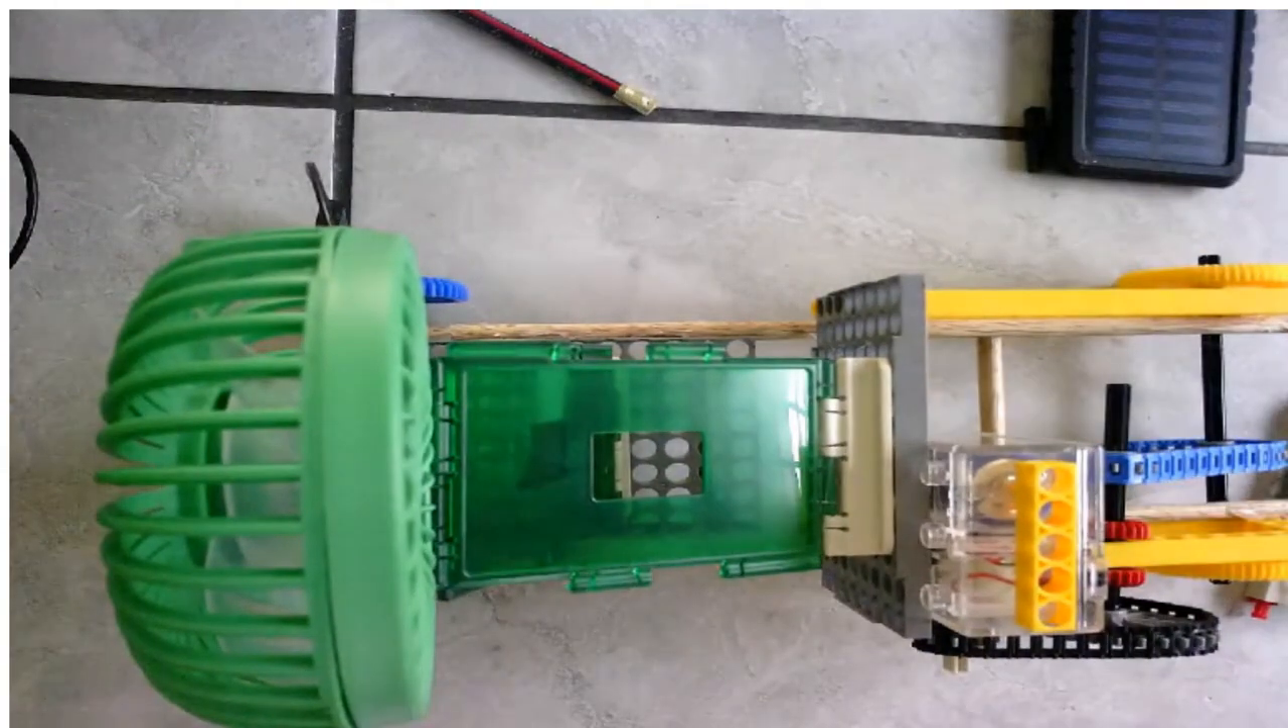And then As you can see Then the fan Is also now connected To the robot.